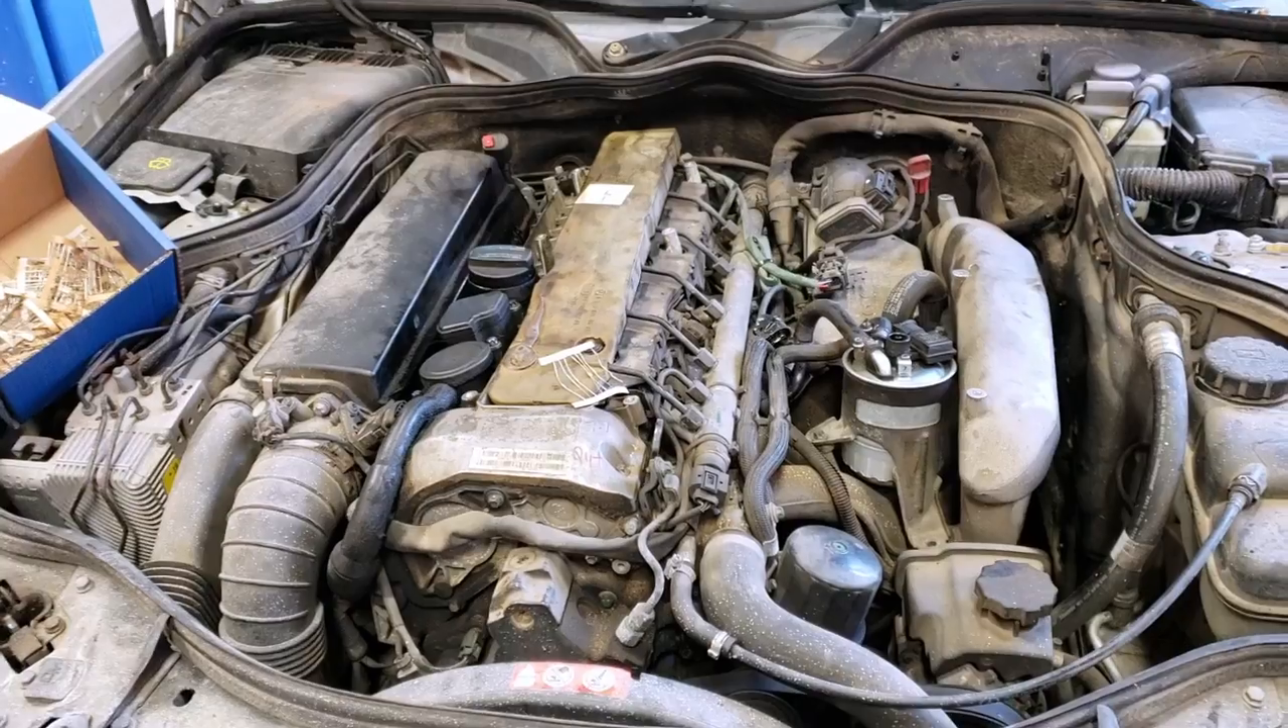Then I removed all of the engine bolt covers and the engine covers to reveal this, our wonderful naked CDI engine.